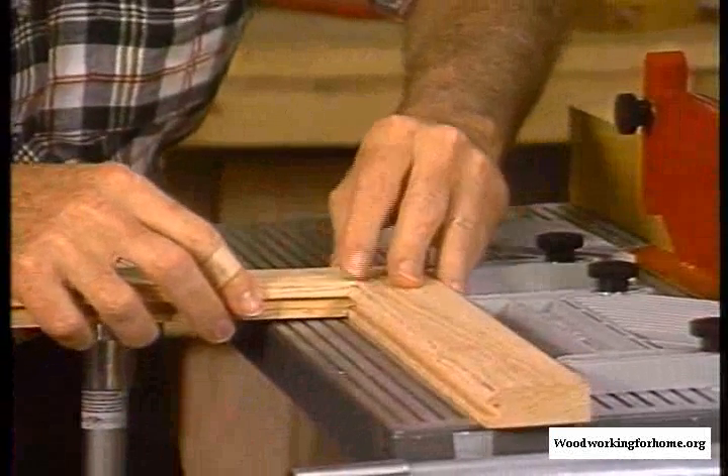And you can see the two parts fit perfectly like there.